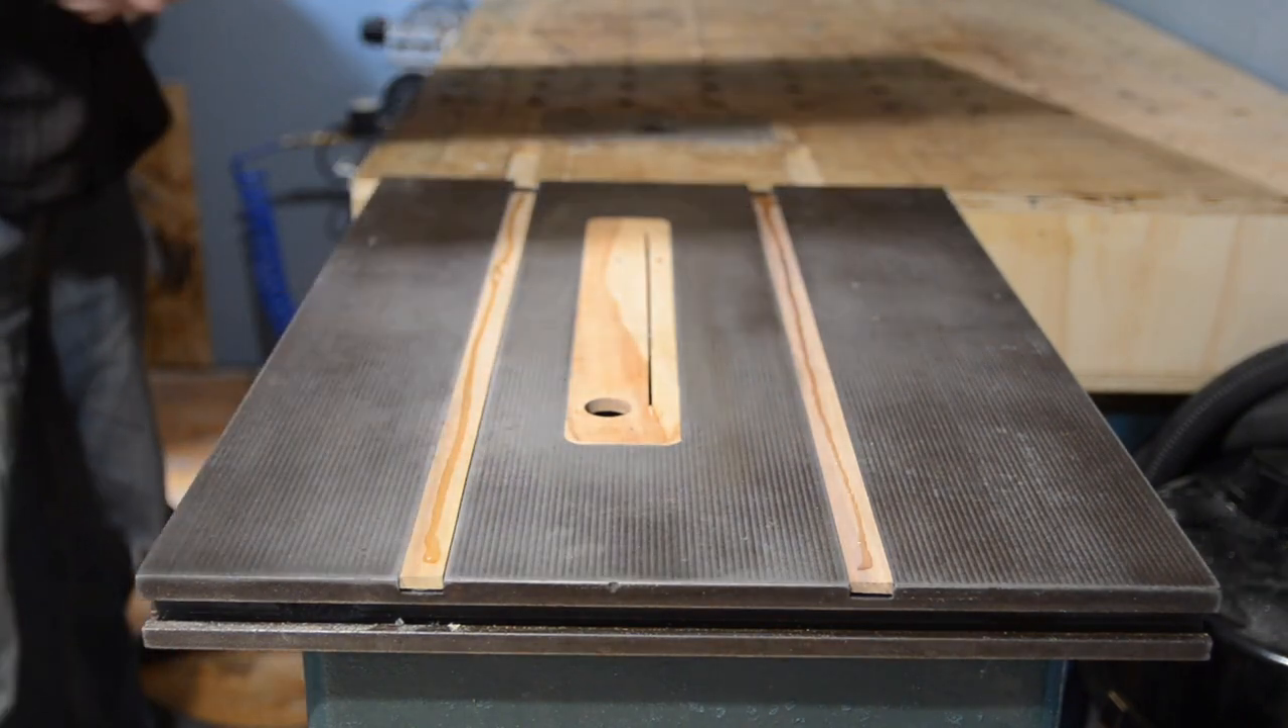I have the runners lined up at the front of the table.